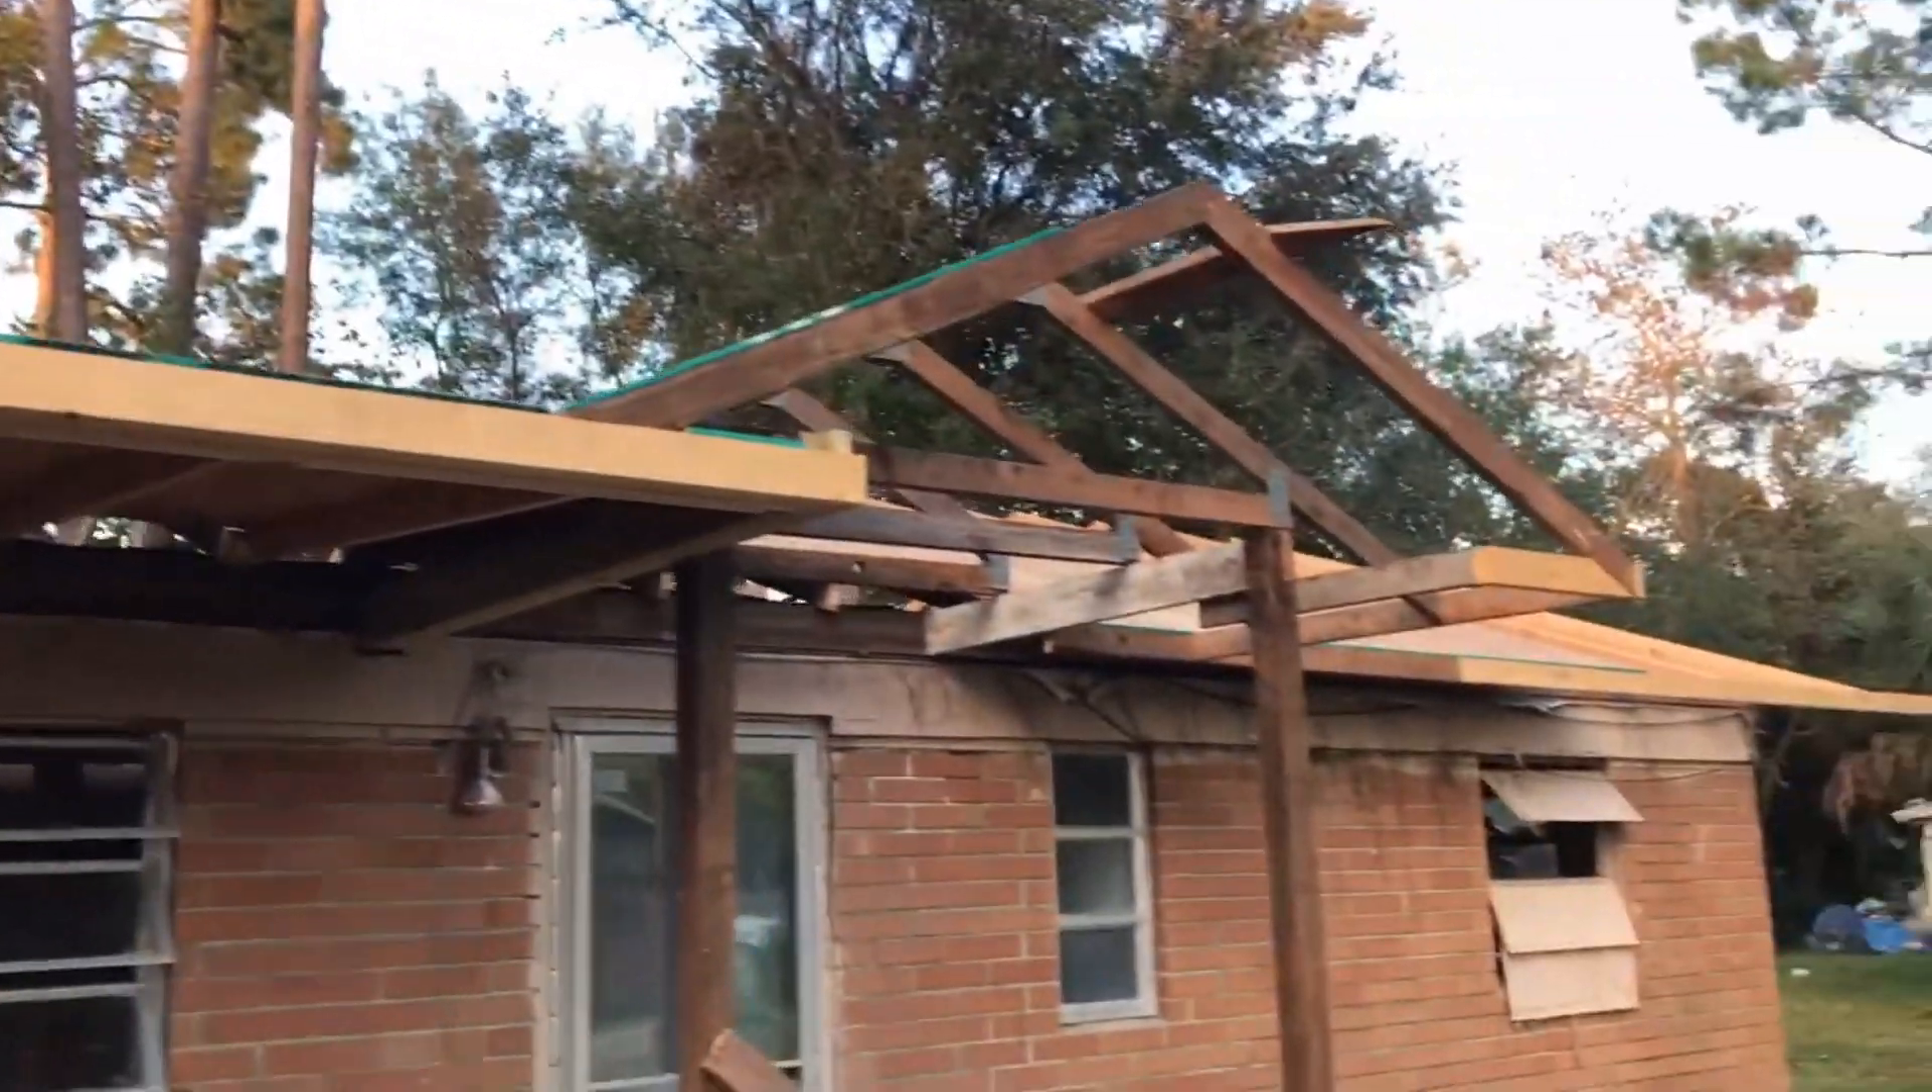We've got this porch framed out. Still going to have to come in and frame up the ceiling in it.